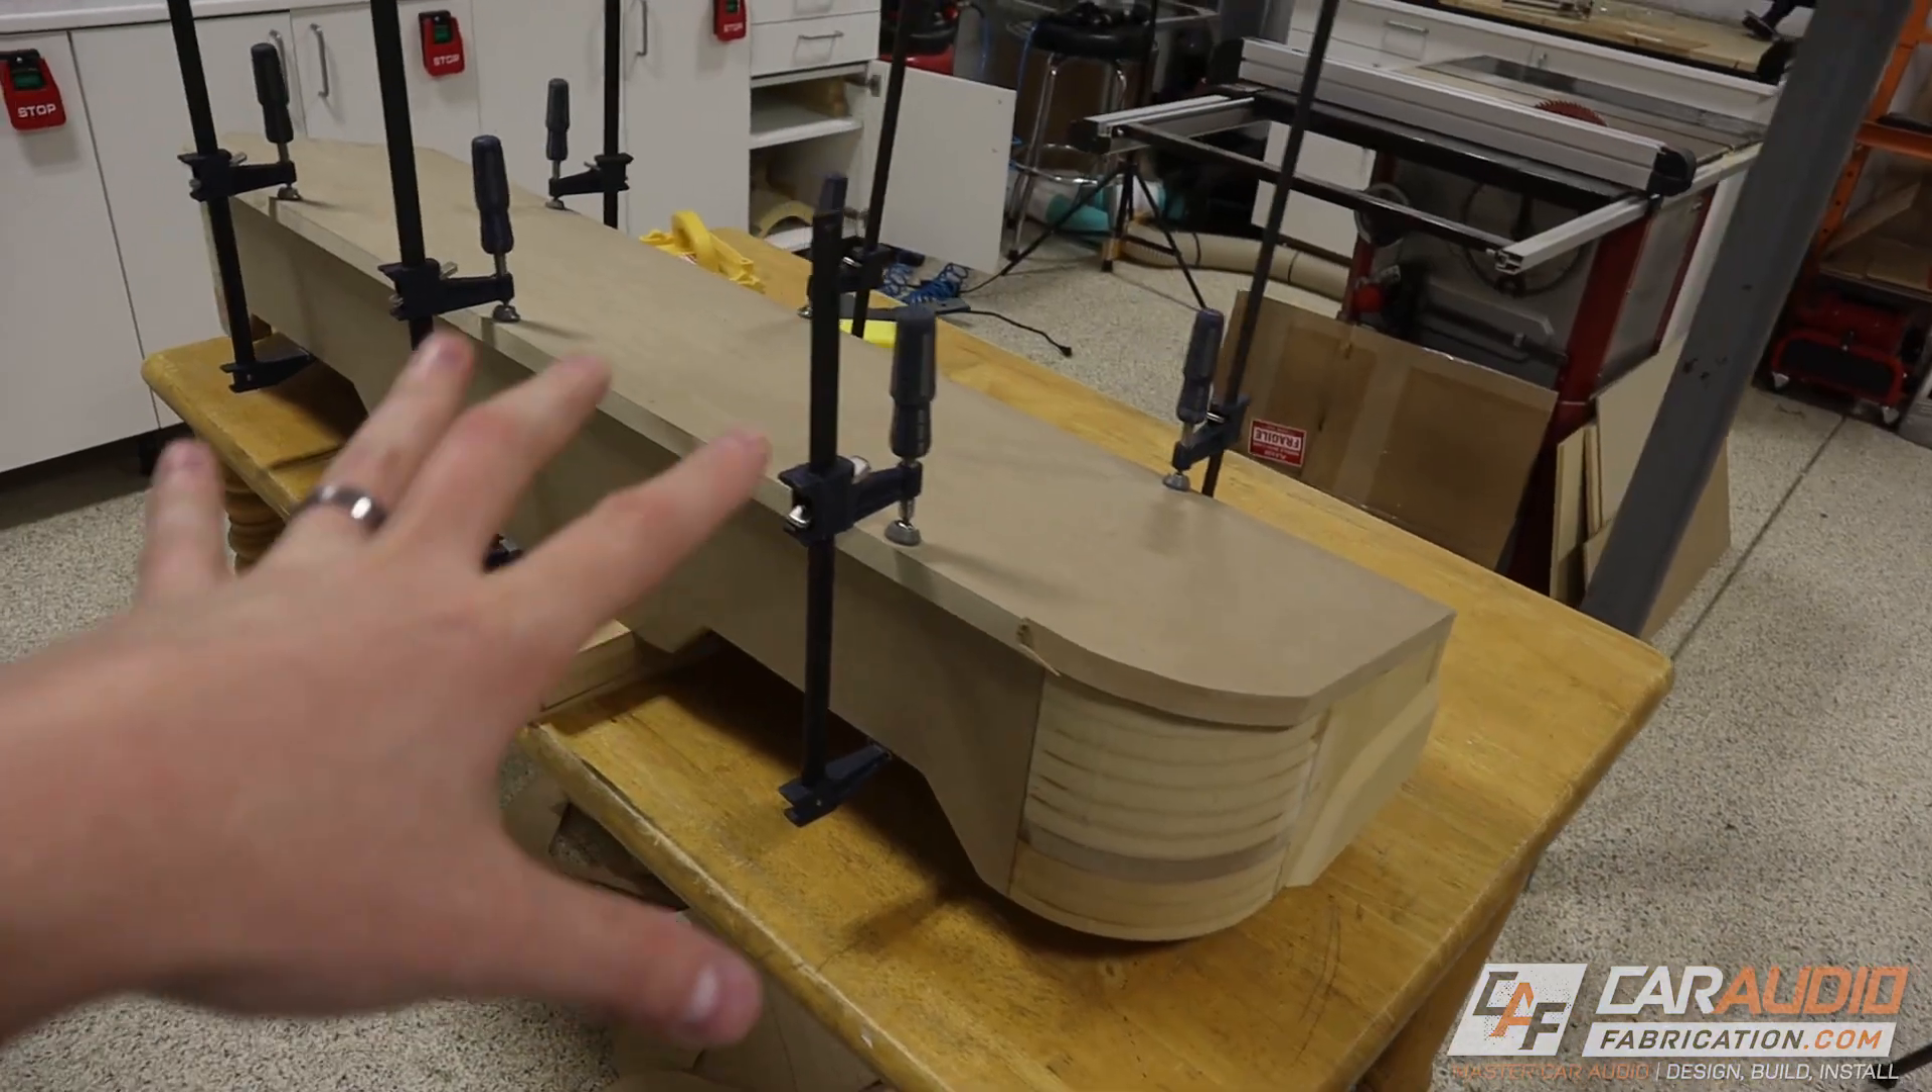To secure the top you guessed it I add some wood glue and then I use brad nails to attach the top and now you can see that I have everything completely clamped up here.